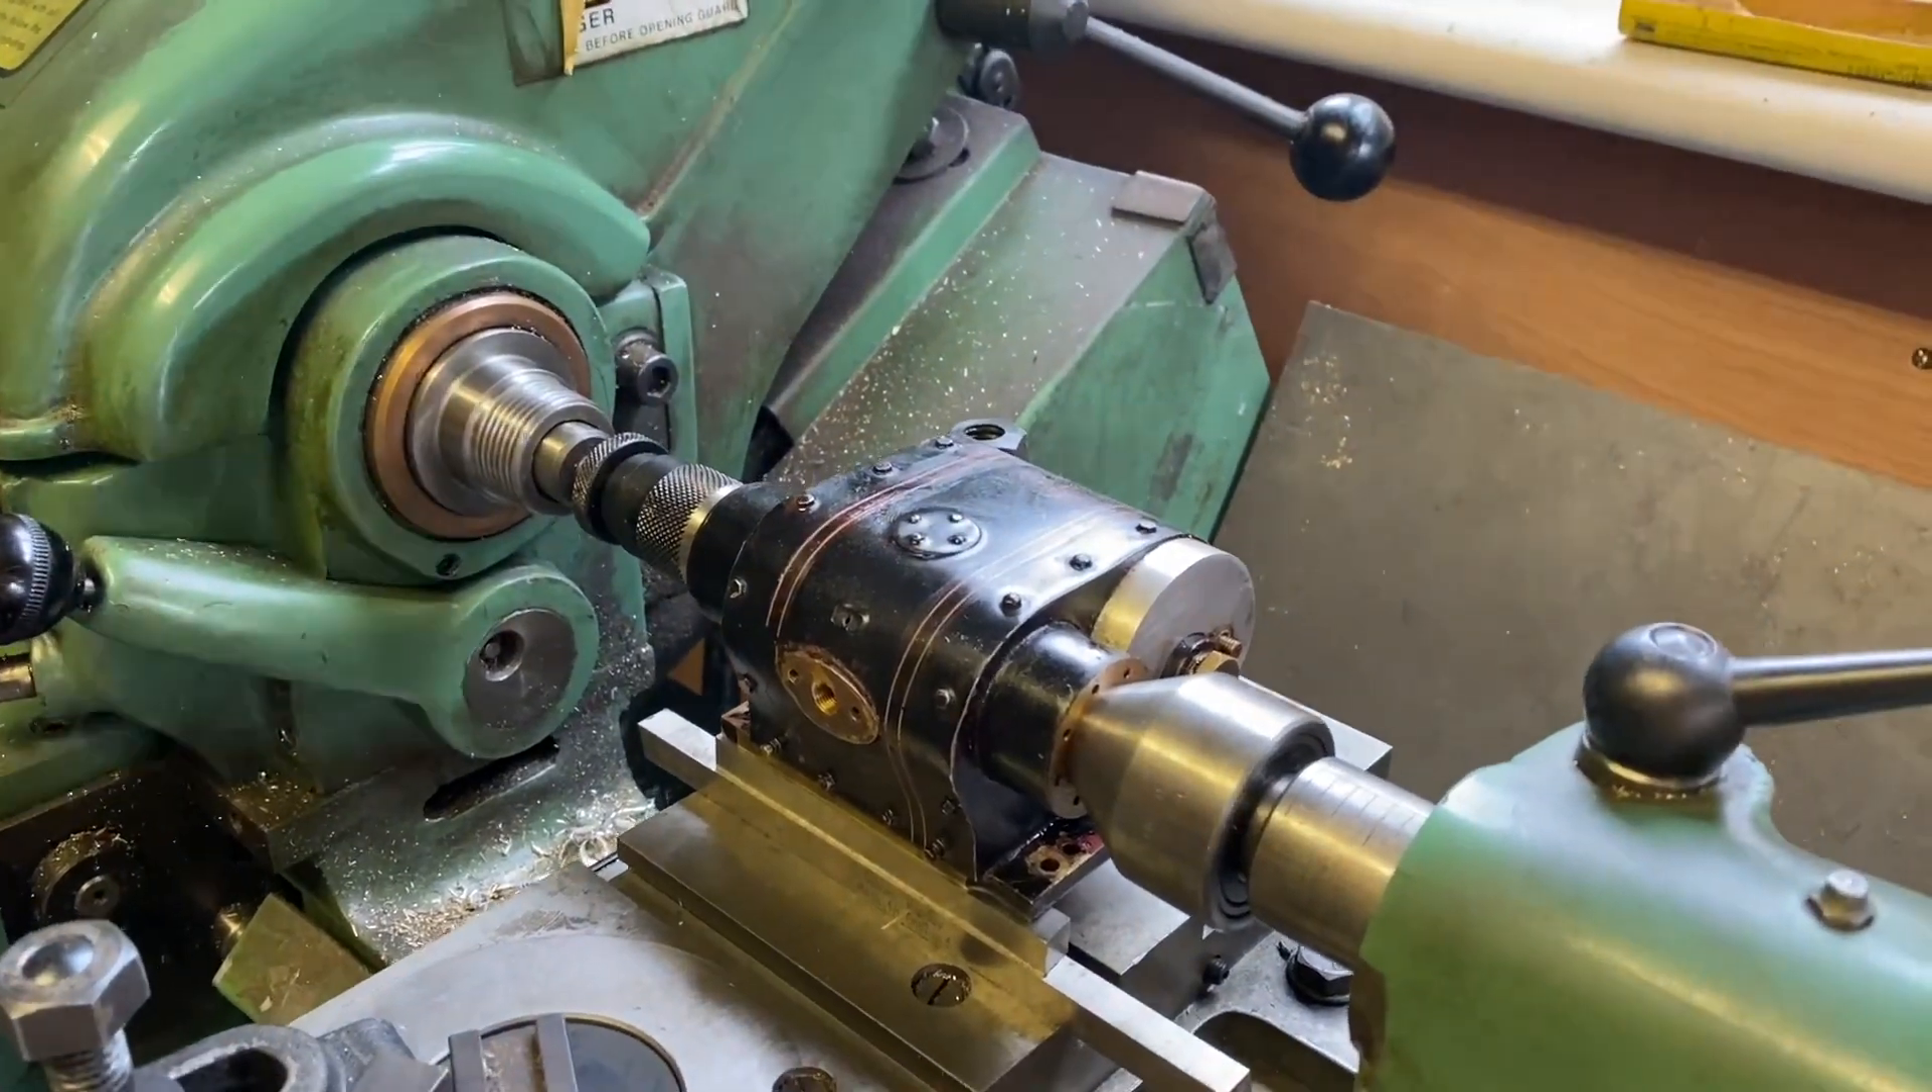I've suspended the the block between the live center and the tail stock.